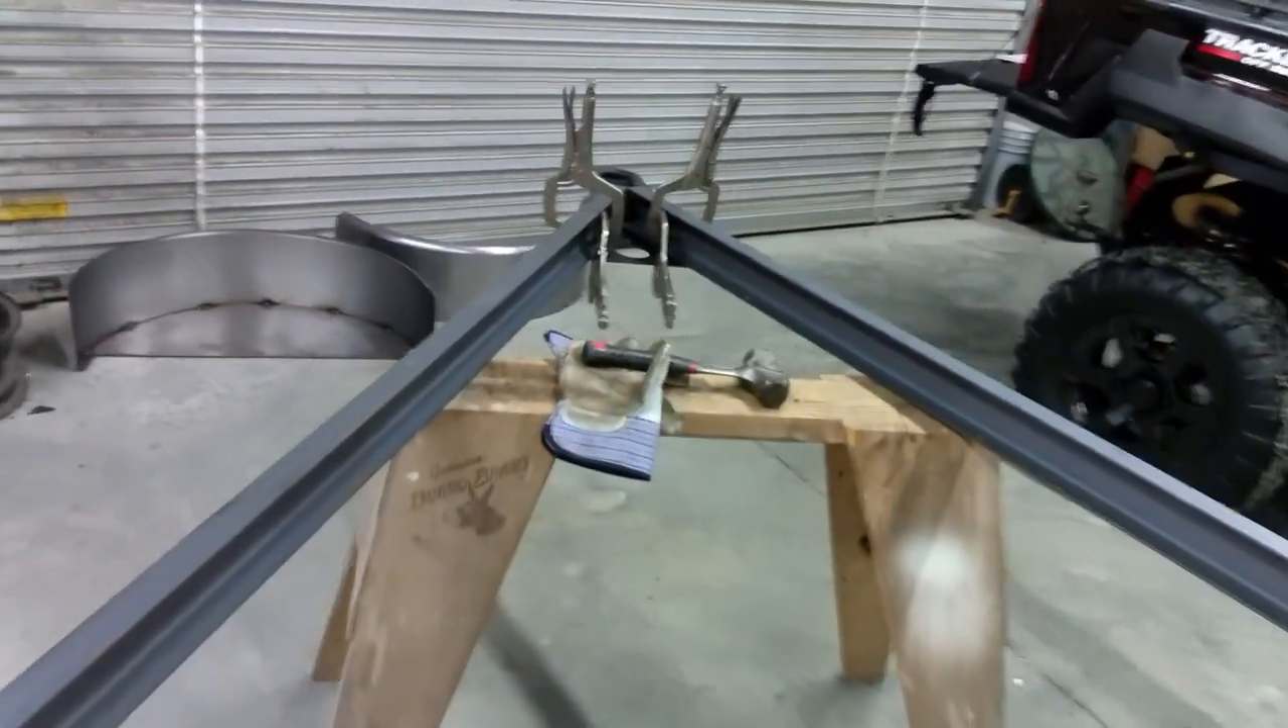So here's our tongue all mocked up. It's just all clamped together.